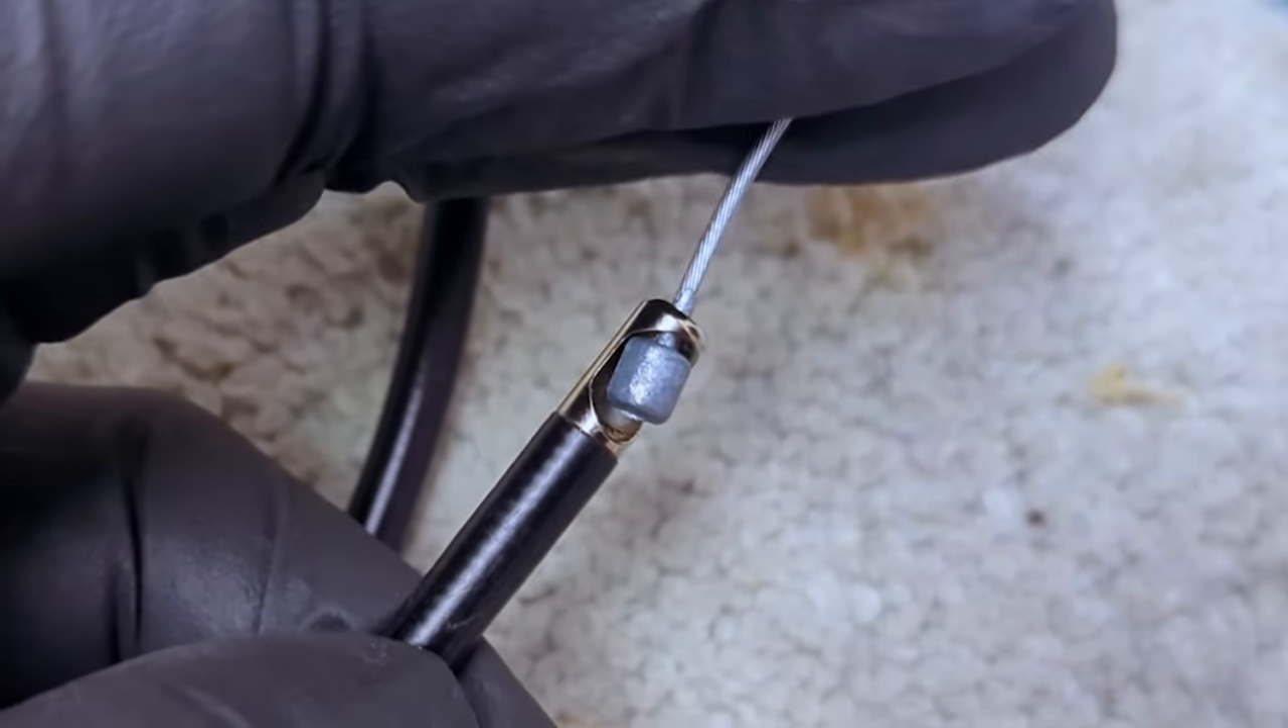You can see this is a gear cable for a sort of mechanical group set and then at the end of it there it fits quite nicely into a little recess in that metal piece.